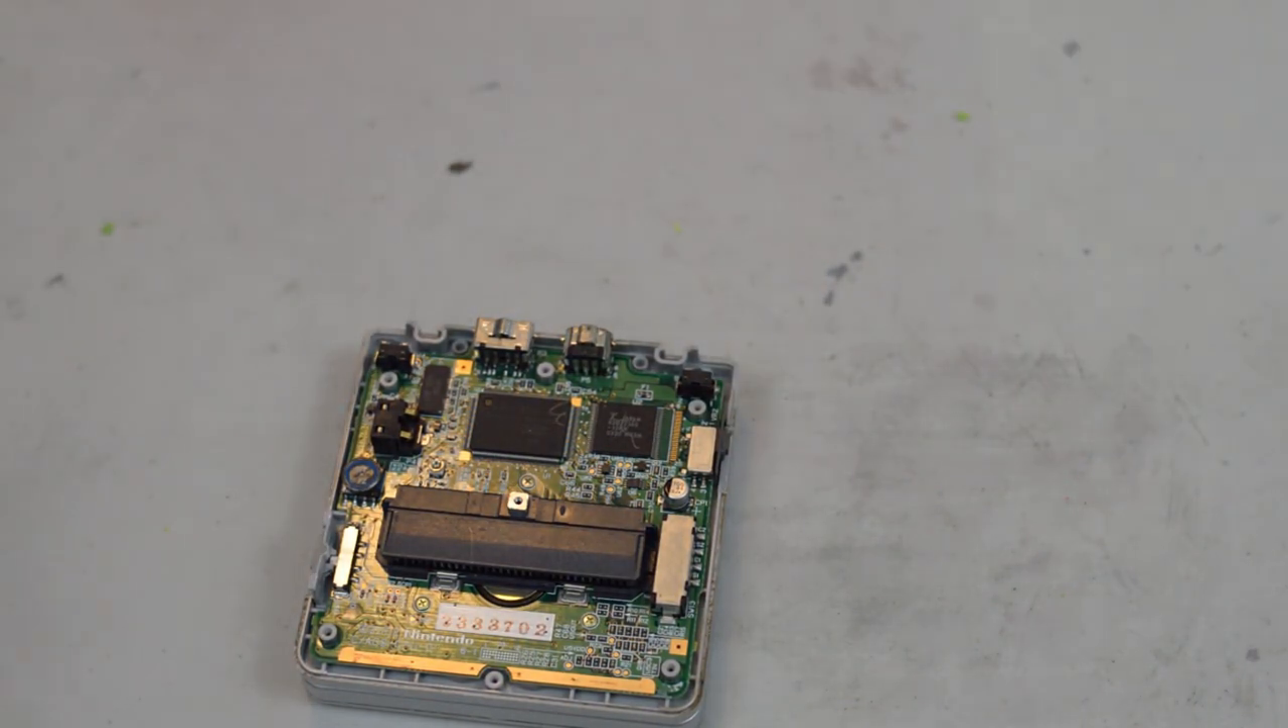So now we have our Game Boy open.